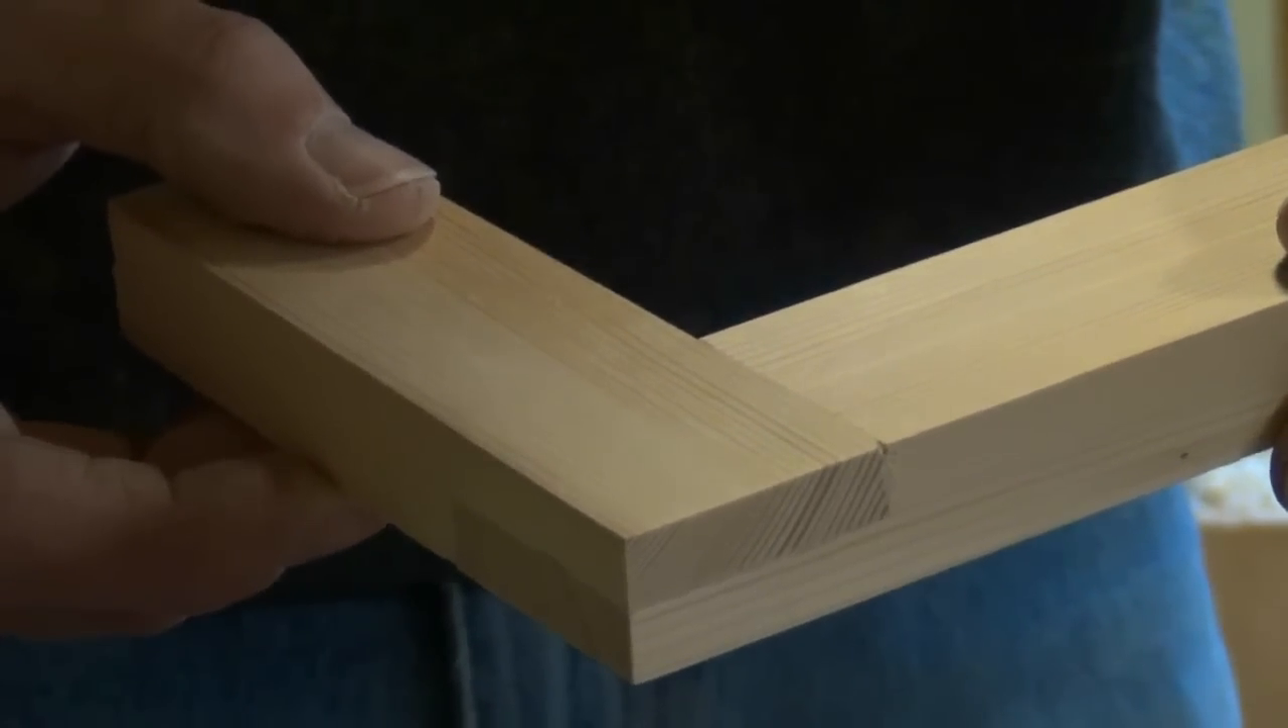And the result is a lovely joint nice tight joint lines and nice and flush.